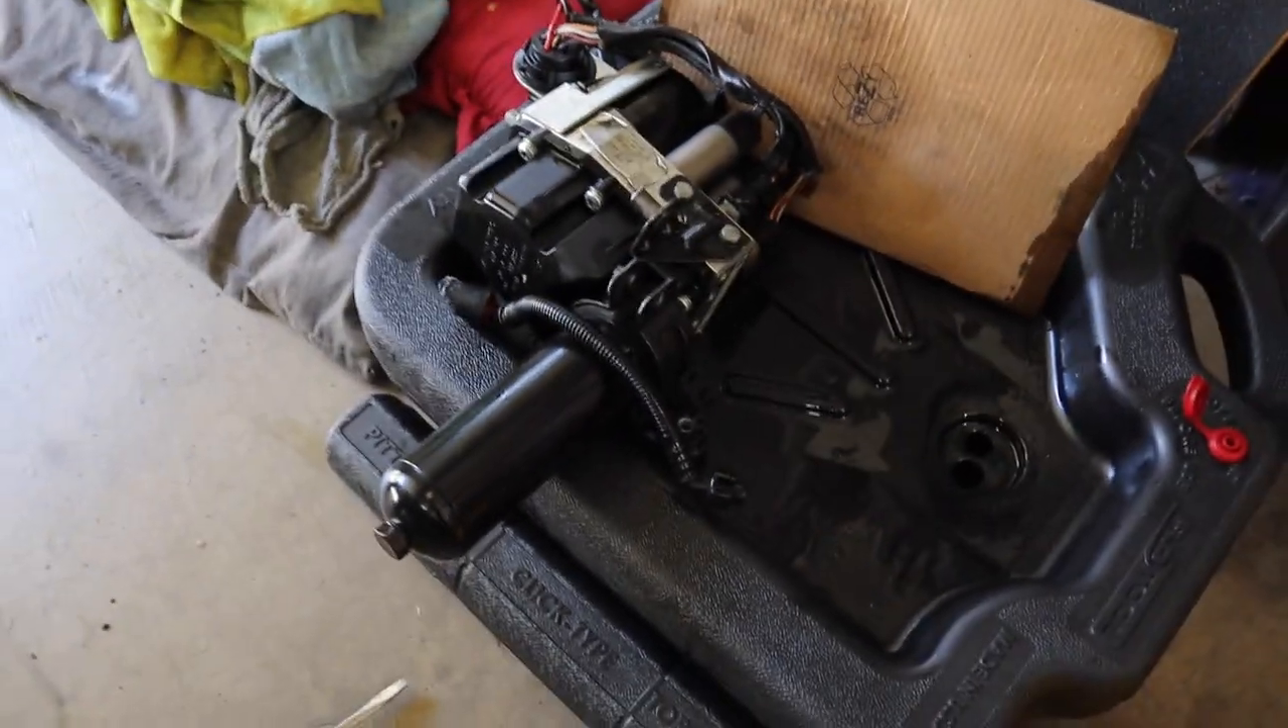All right, I just got the pump out.